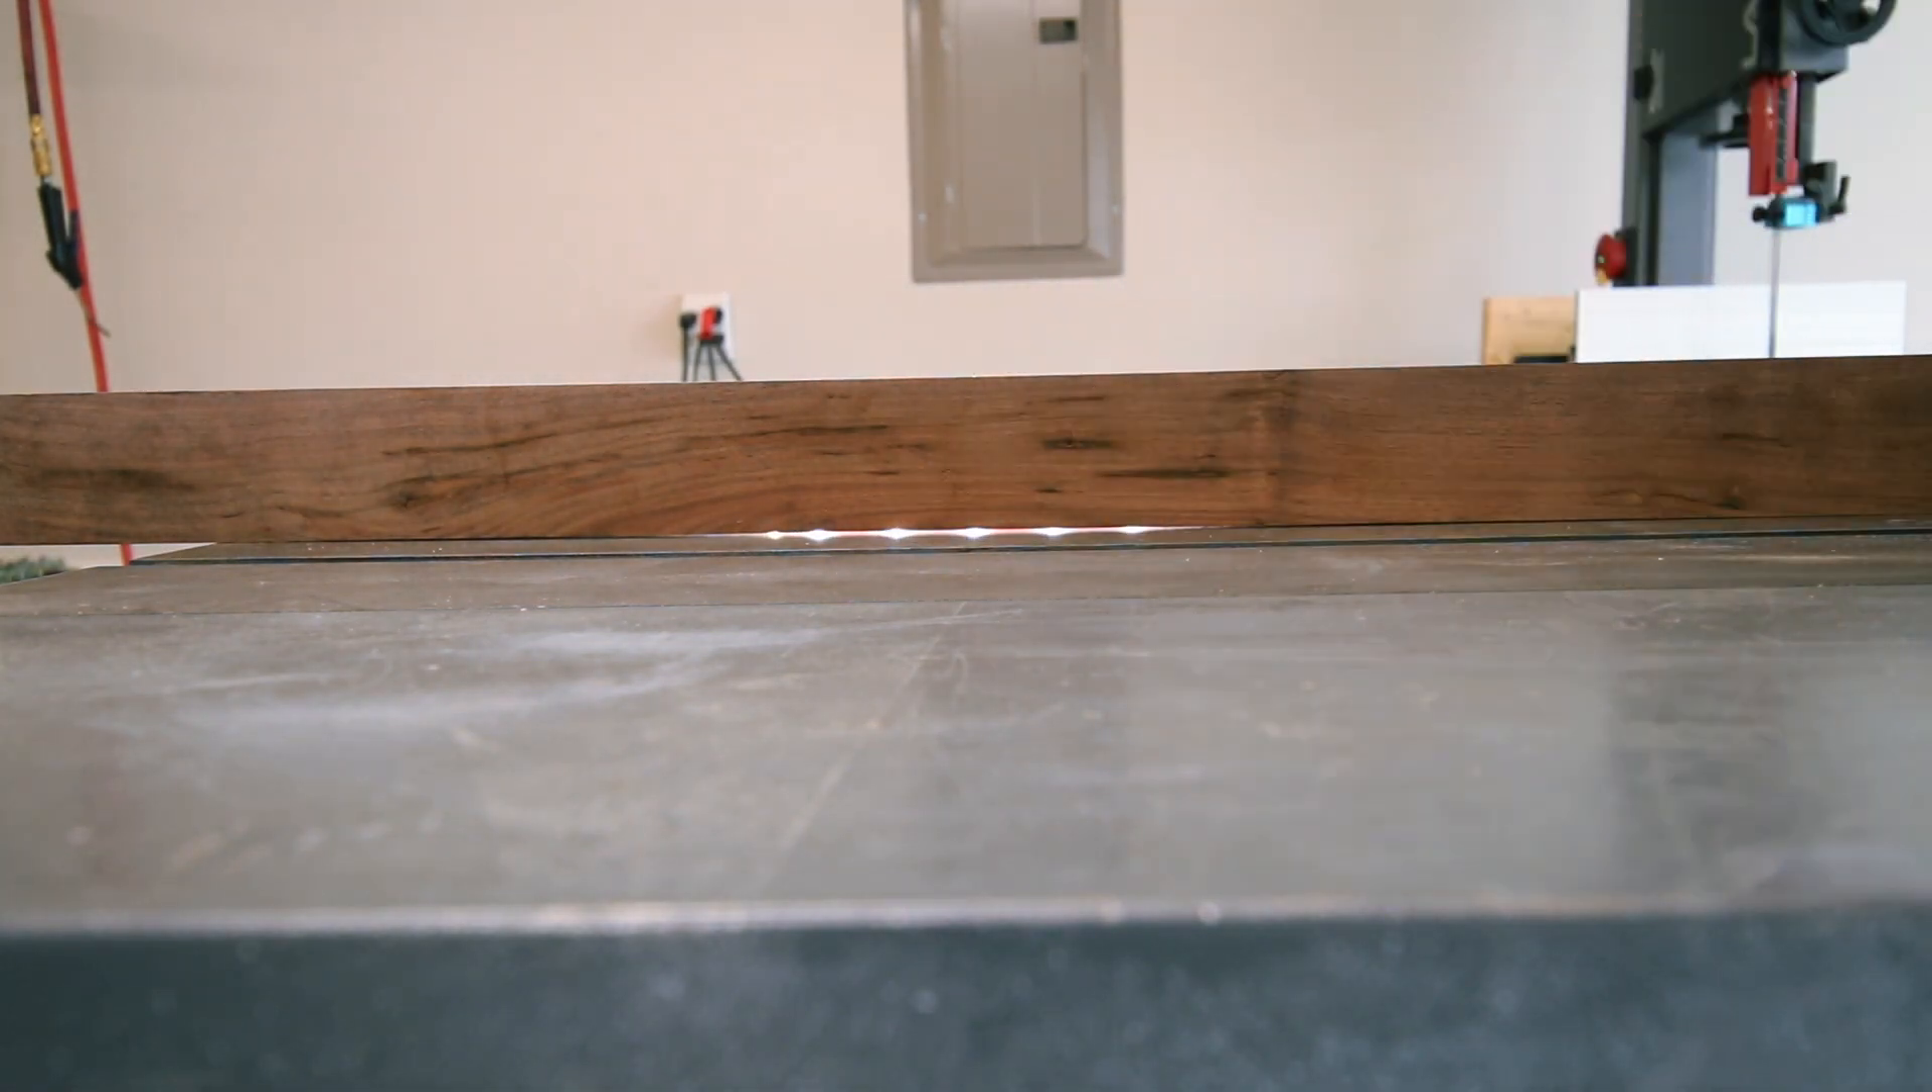Now this doesn't look like a big deal here, but if I take this shop light and put it behind it, look at the gap underneath.